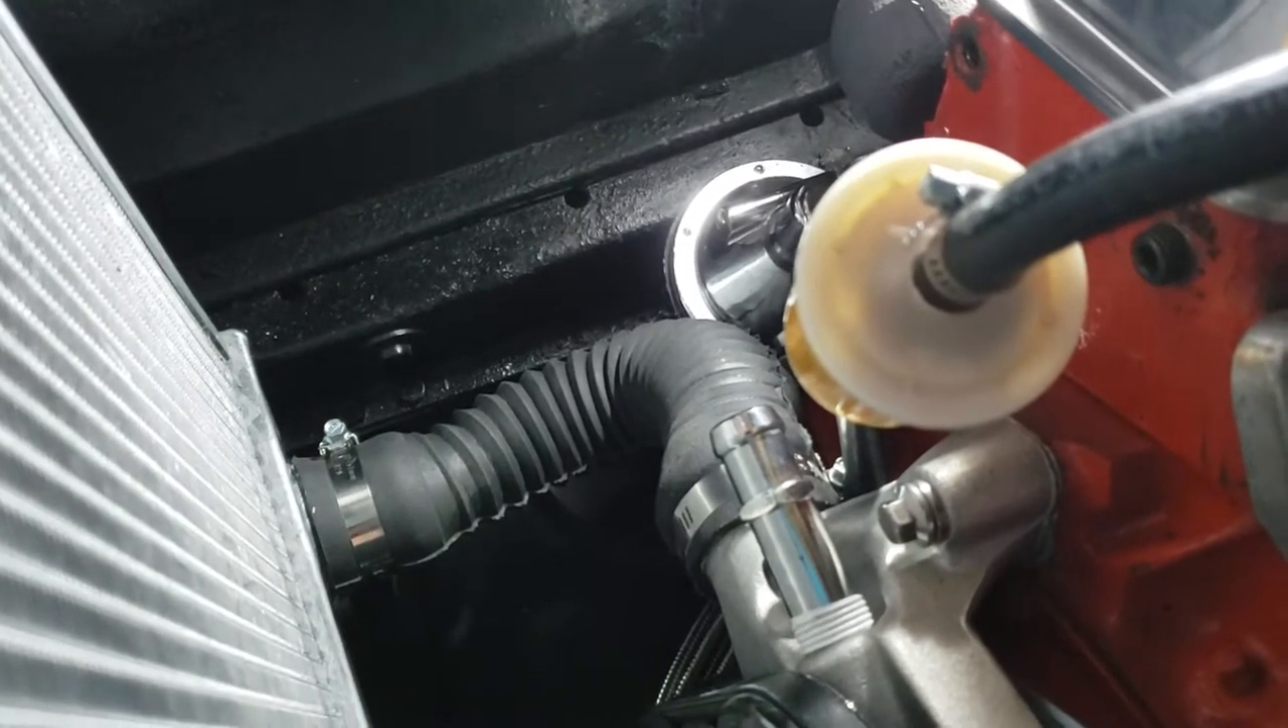I got the lower radiator hose put in there.